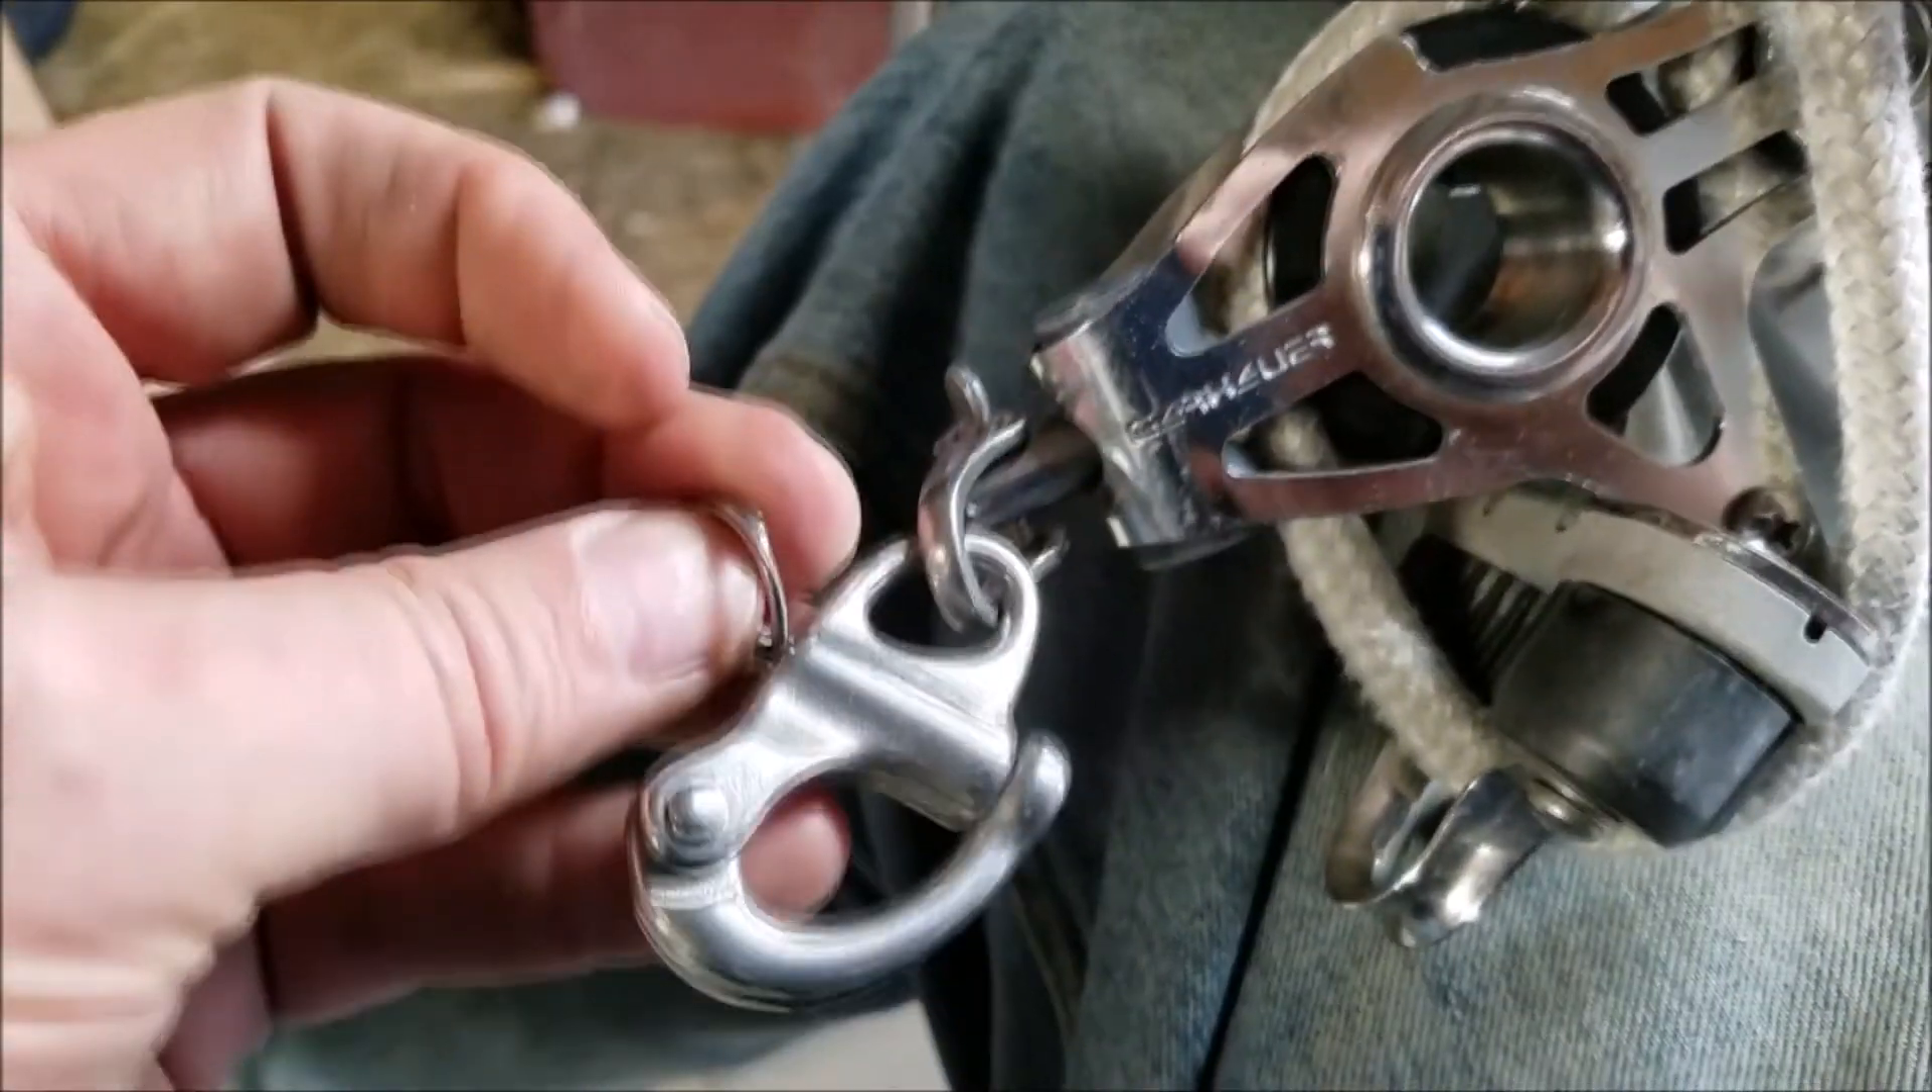So to speed this up what I've done is I've added the snap shackle from the rigging kit the speedy rigging kit from Bluewater Yacht and I tightened this down something fierce with the pliers.